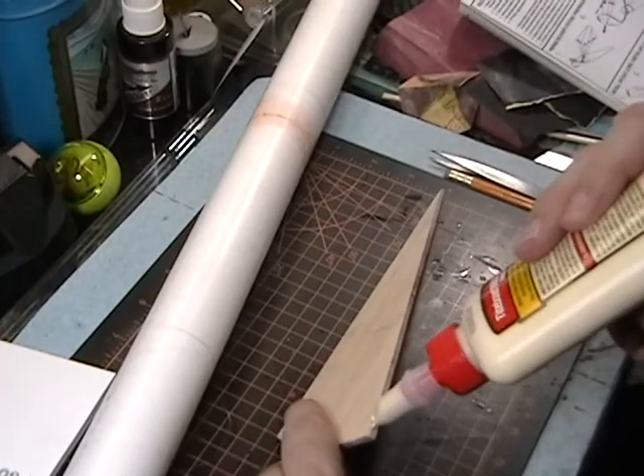Okay, we're now ready to put the fins on, which is one of the last things we're going to be doing.